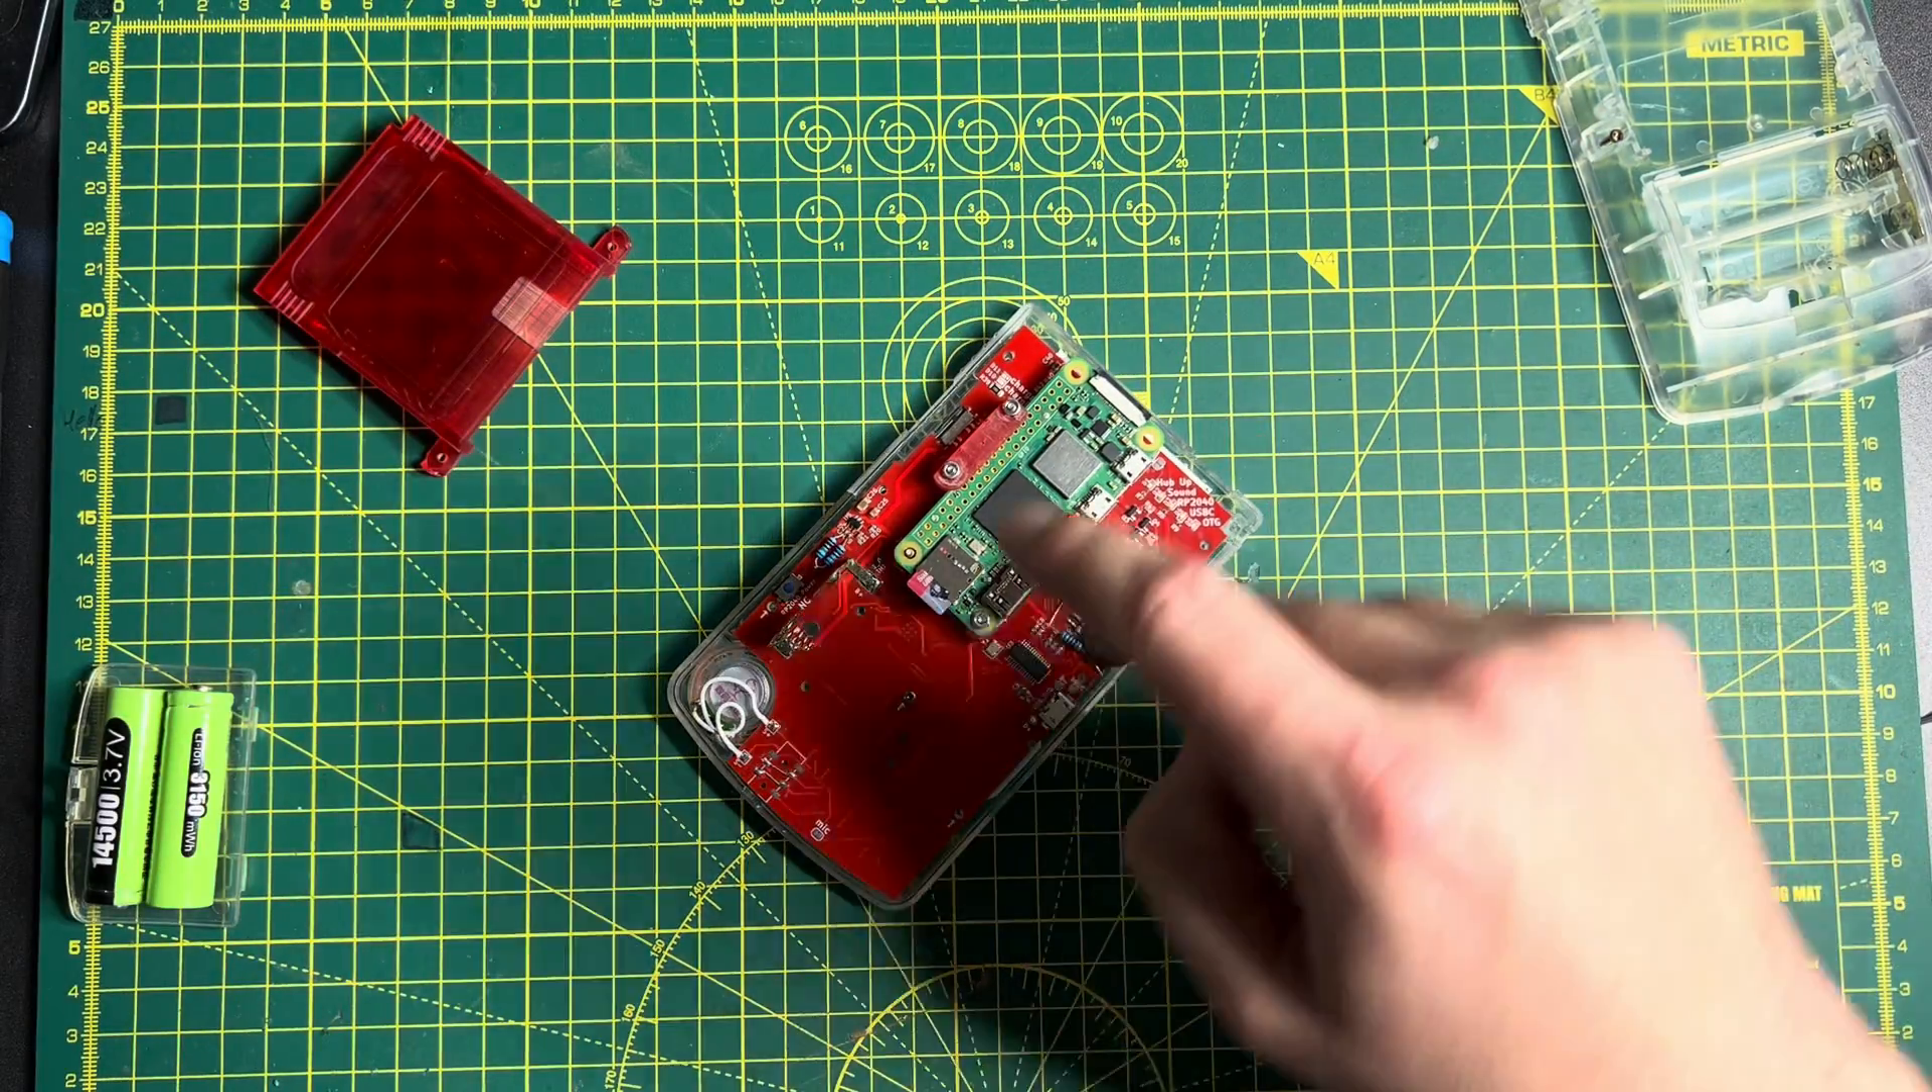So, that's our motherboard, our Raspberry Pi Zero mounted inside the front shell of the case.